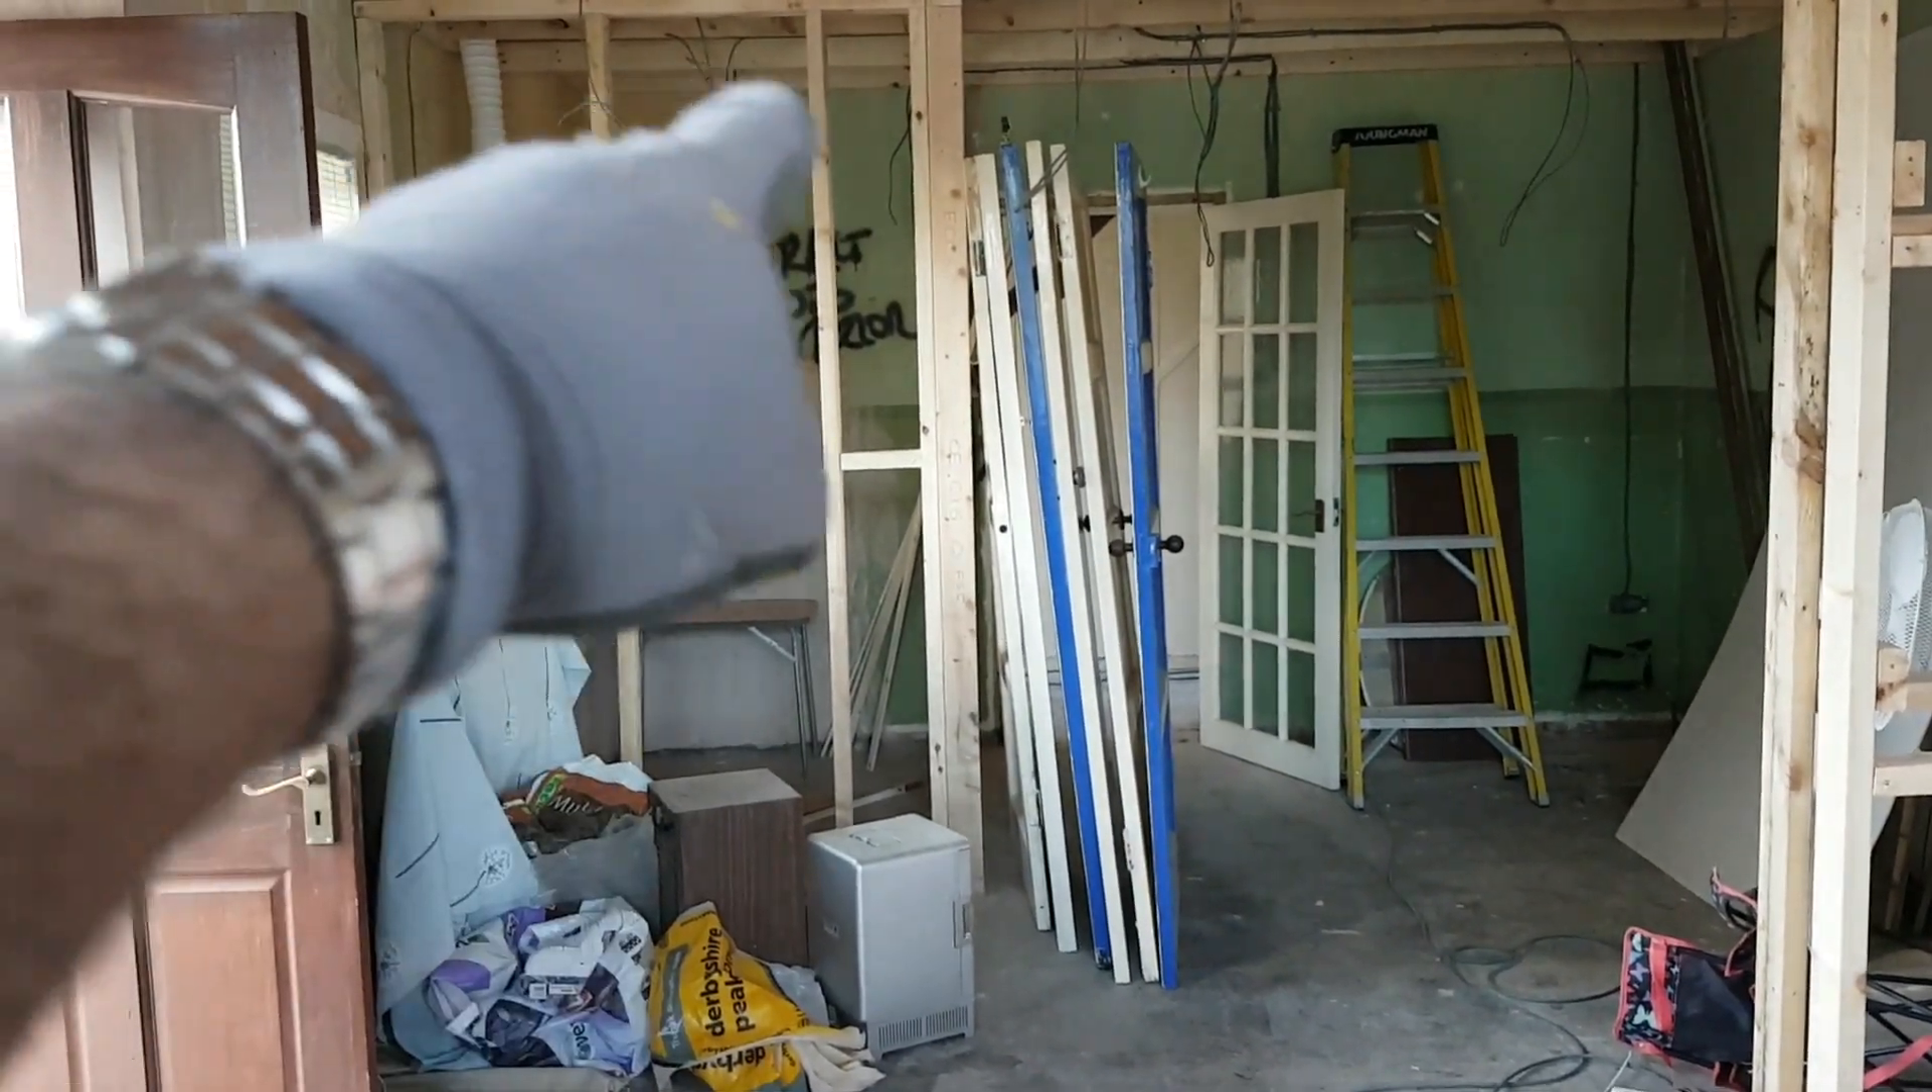You can see all the cables and that hanging down the ceiling ready for the spotlights.